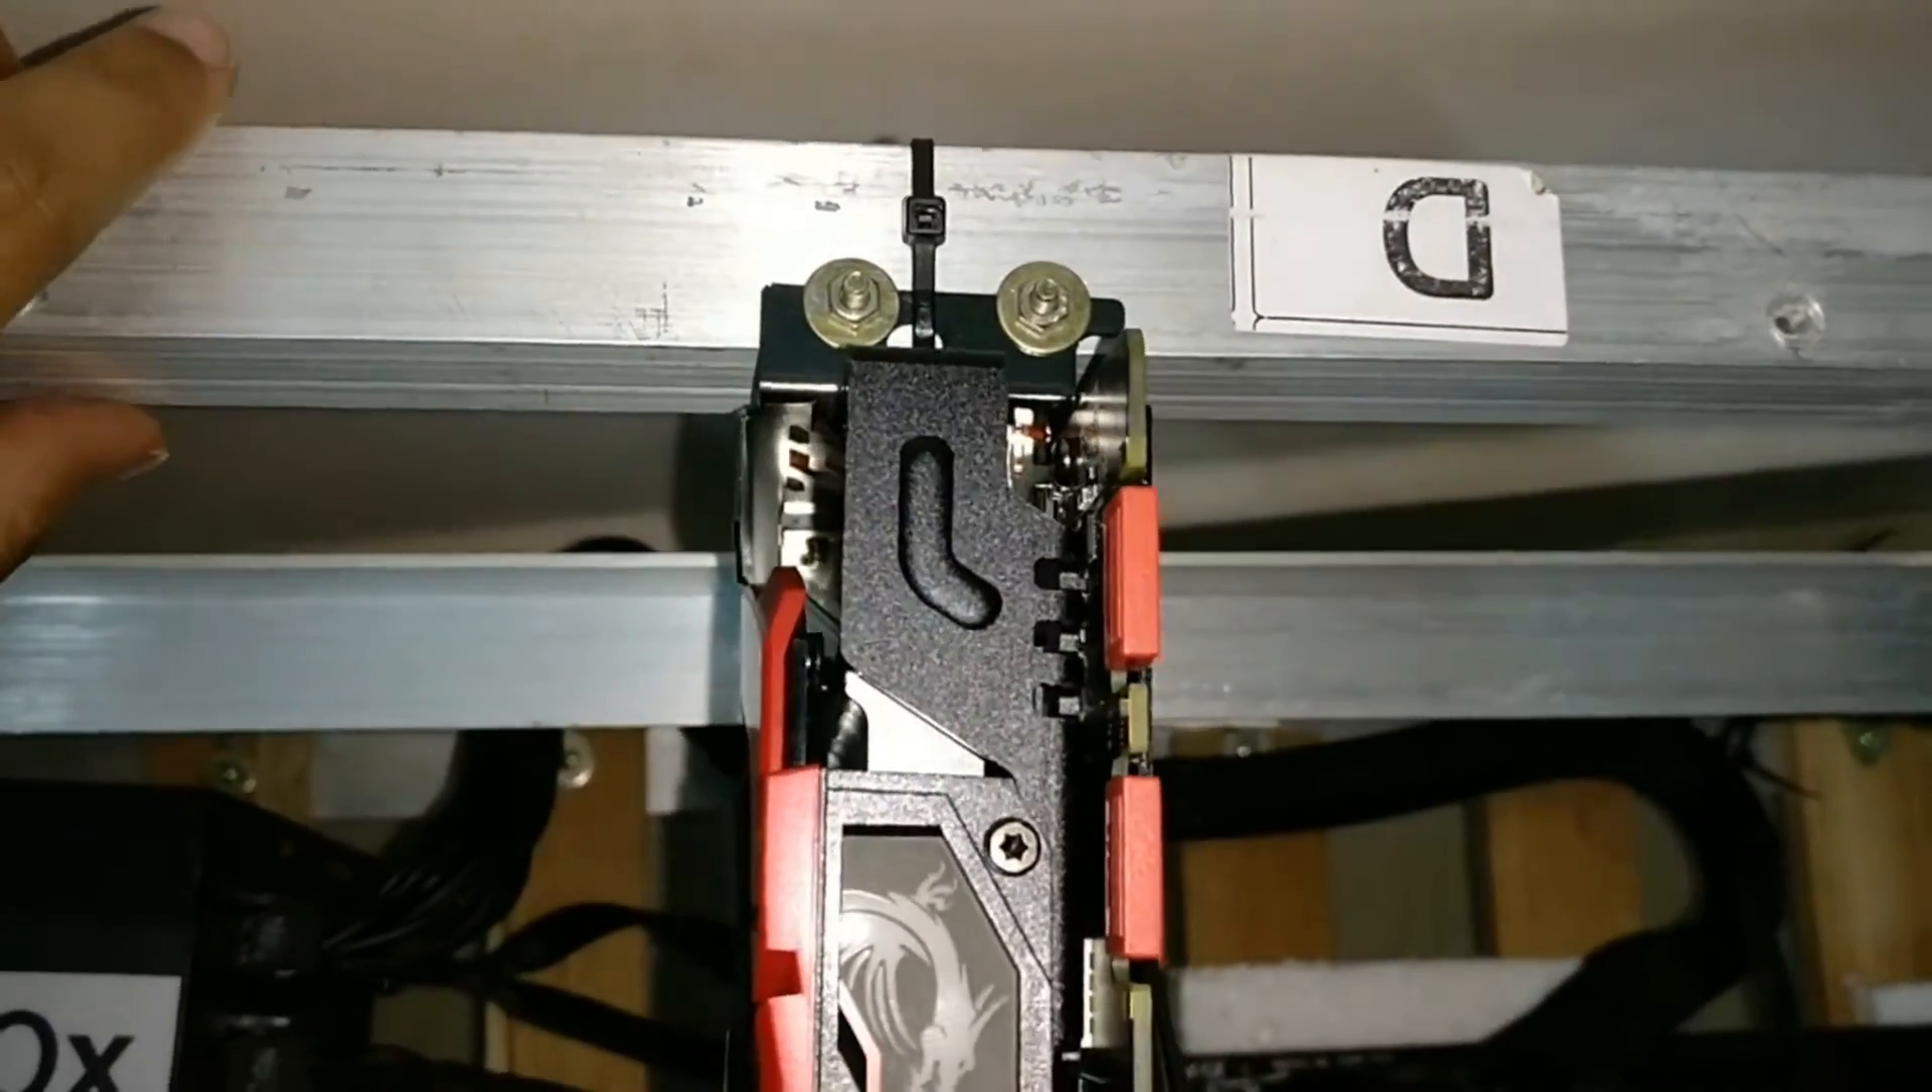So guys now you can see the graphics card has been assembled to the mining rig.